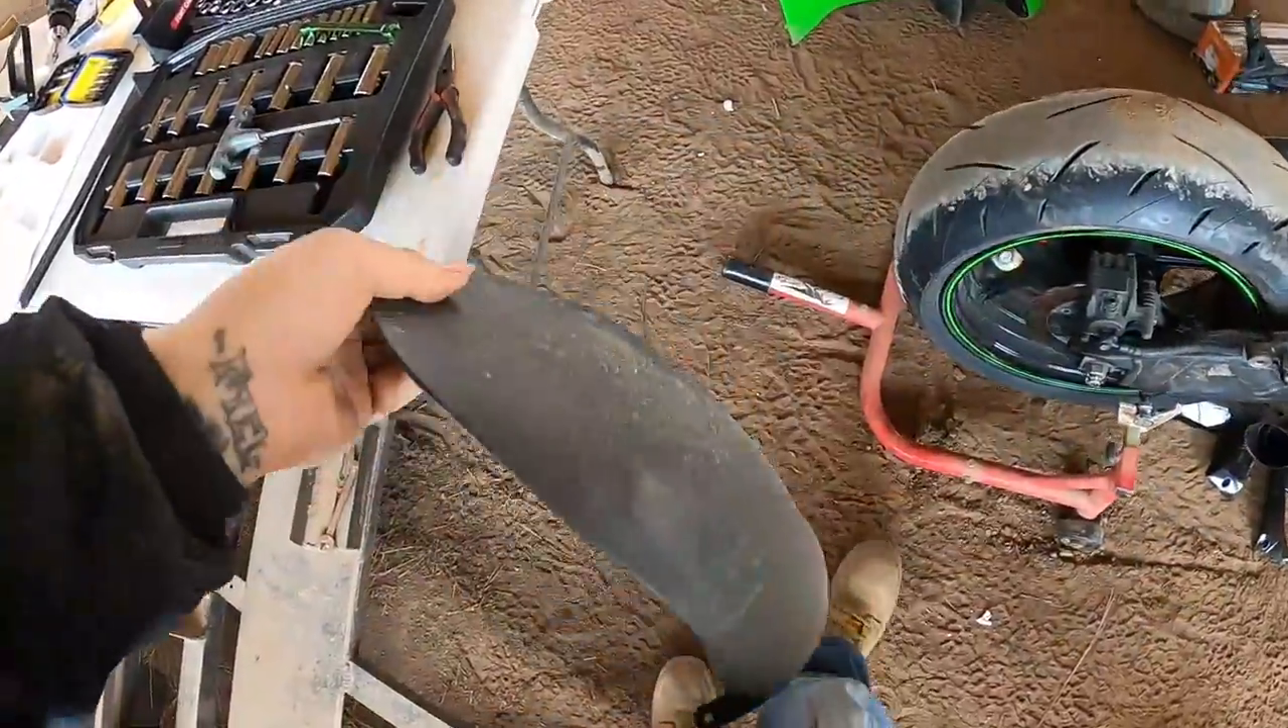There we go got the old dirty tire hugger off.